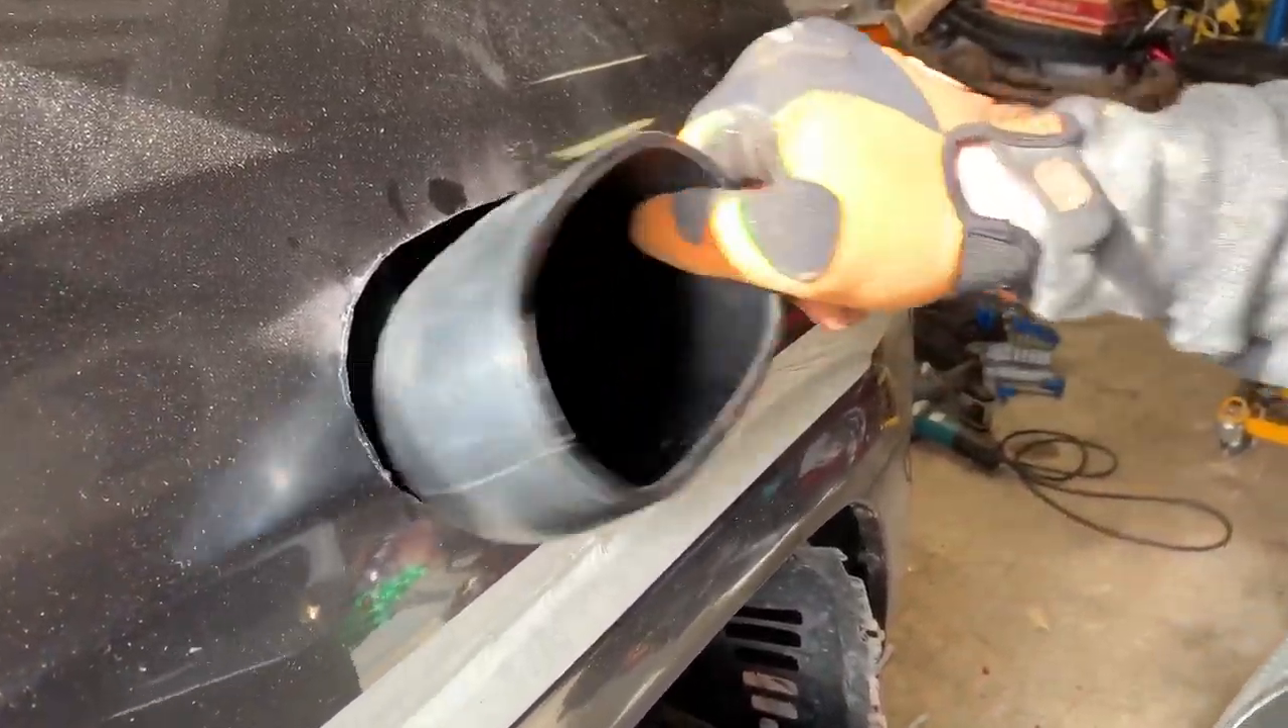The boot that connects here yeah it fits in here just fine lots of room to spare.